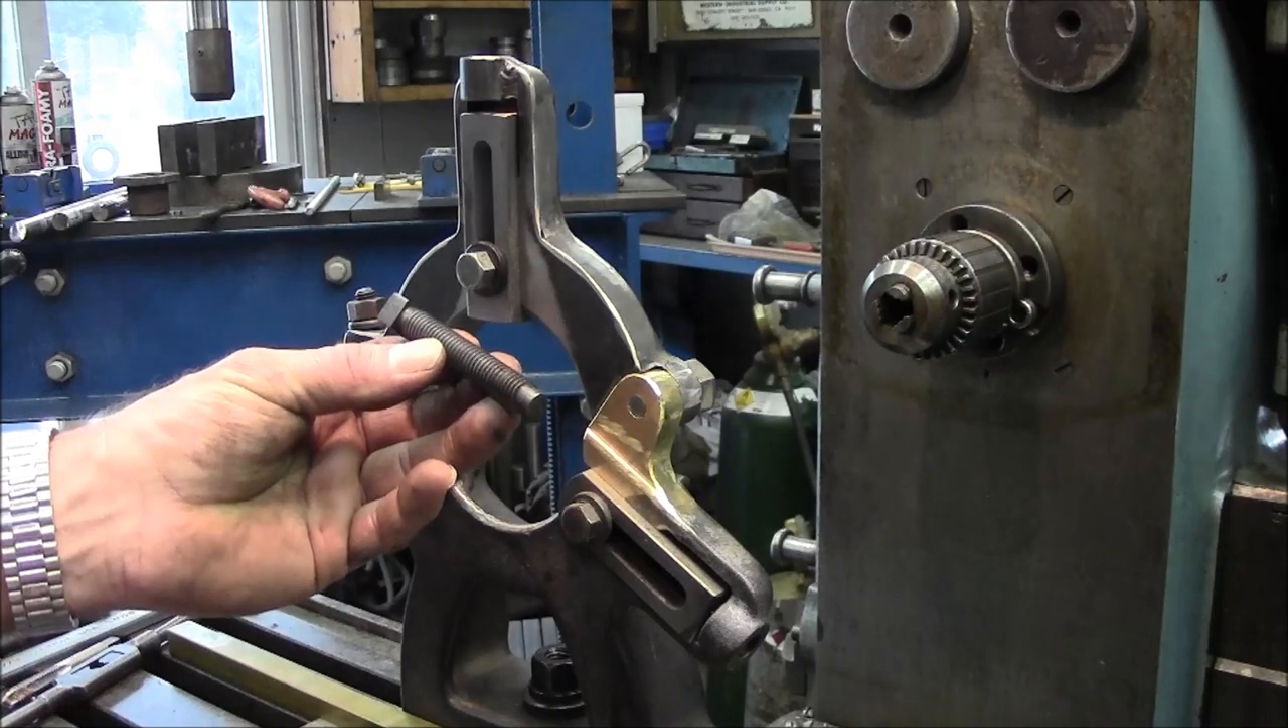Basically our upper arm is all taken care of with the exception of the the push bolt.